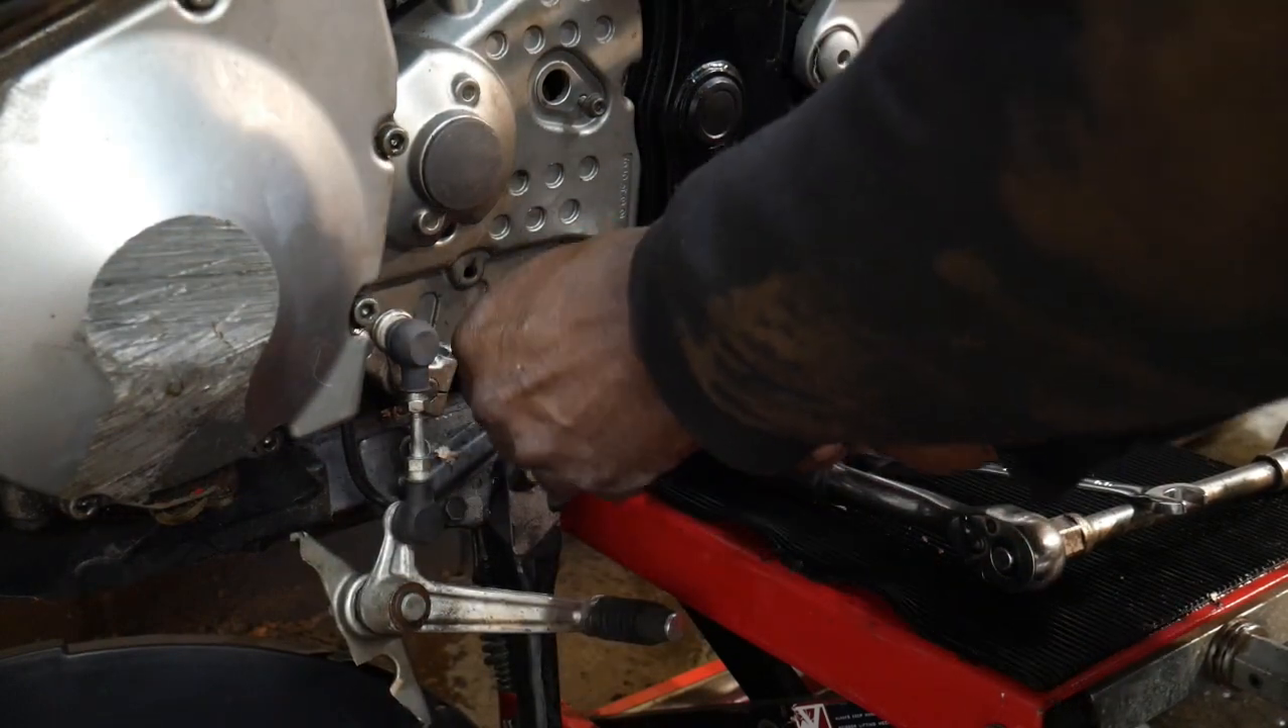Now, I'm going to stop right here because I forgot I need to take the gear shifter off.